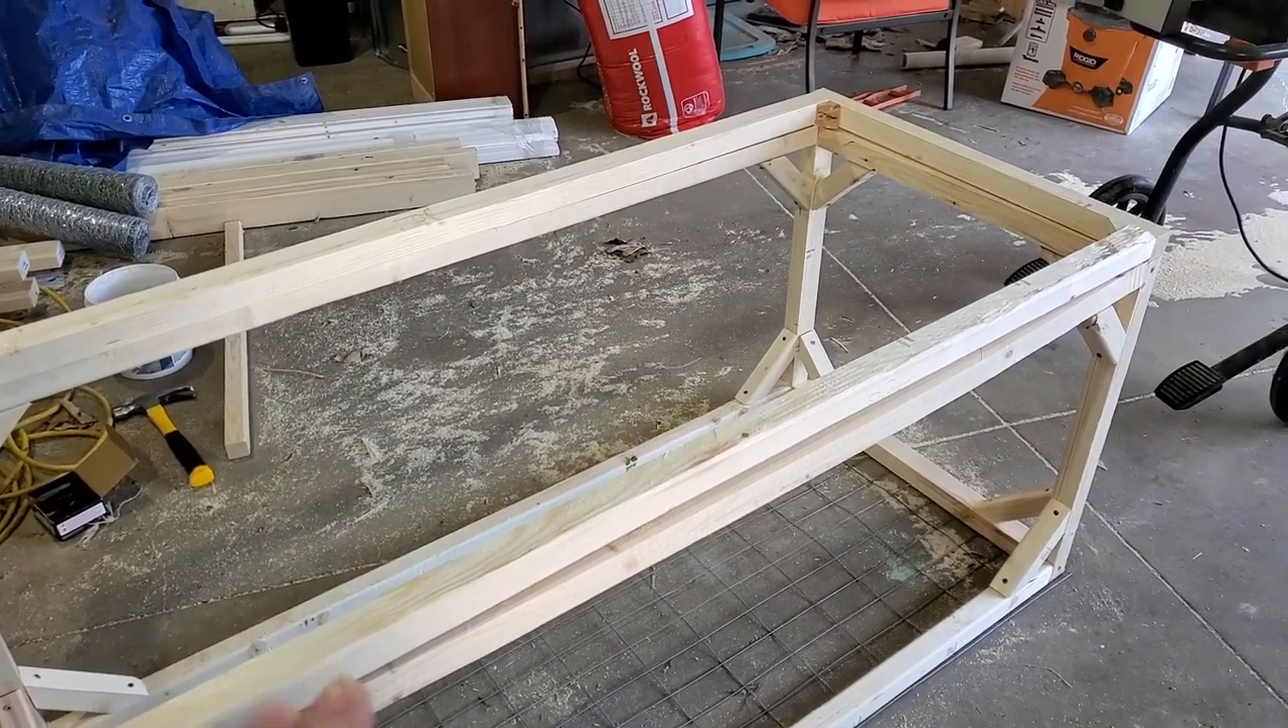Okay, I think I'm gonna have to call it quits for now because I'd like the next step to be putting on the roof, um, before I put on the sides.